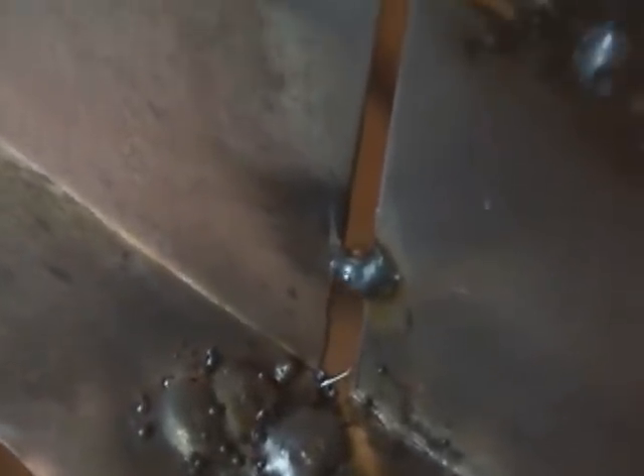See where this big thick gap is i've made one little tack weld across it.